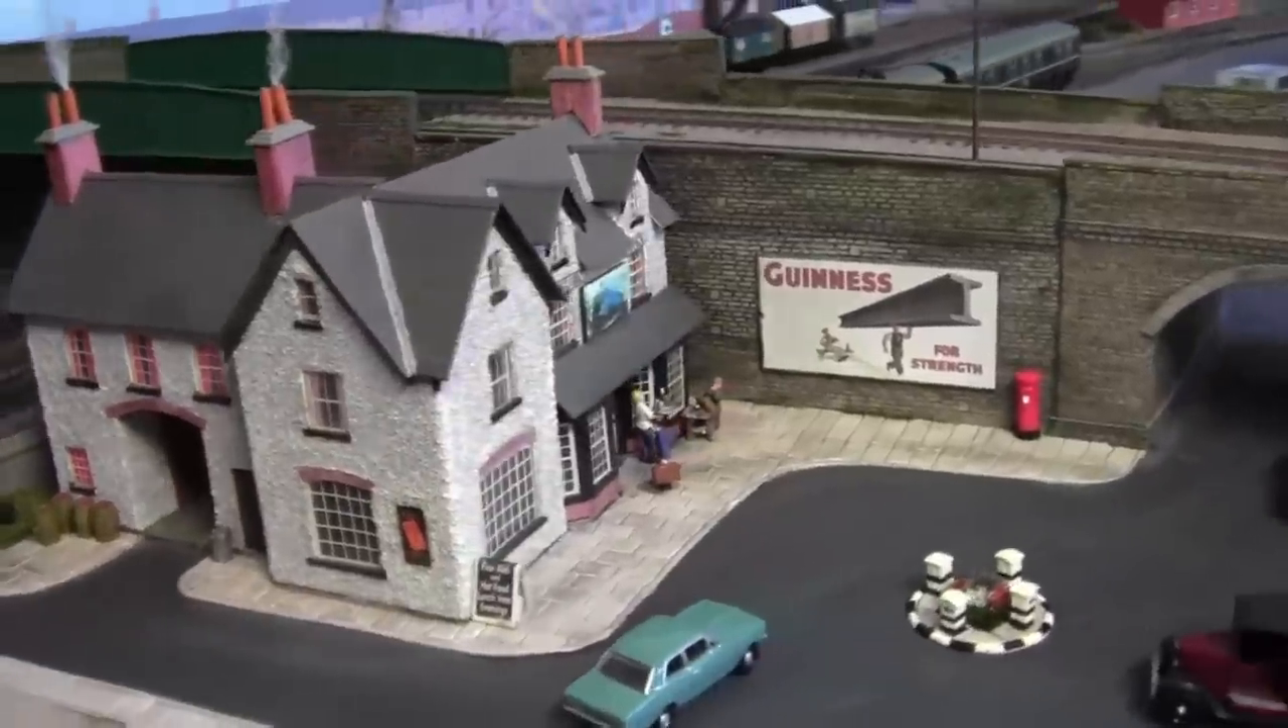And with that mini roundabout put in place it really does finish off the scene.